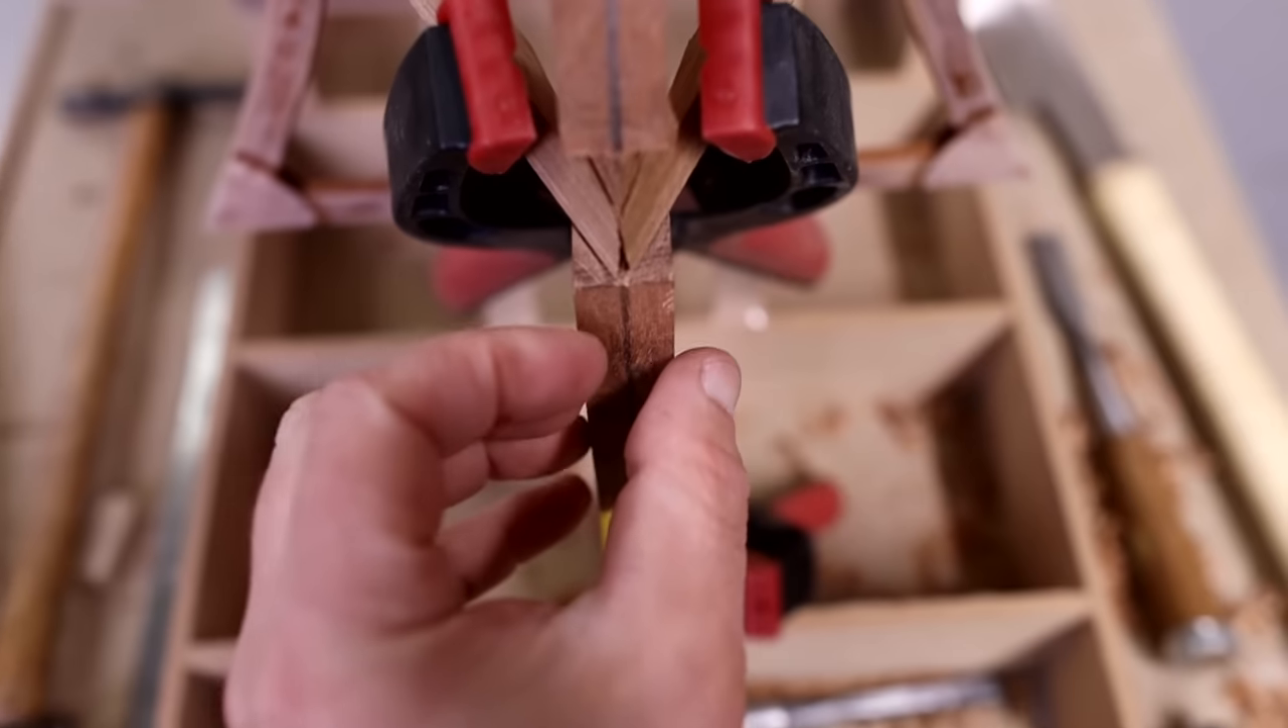Okay so chine top rails are in you can see how the two of those meet now up in the stem so they're pretty well on target for this outer face lining up with the center line of our stem.